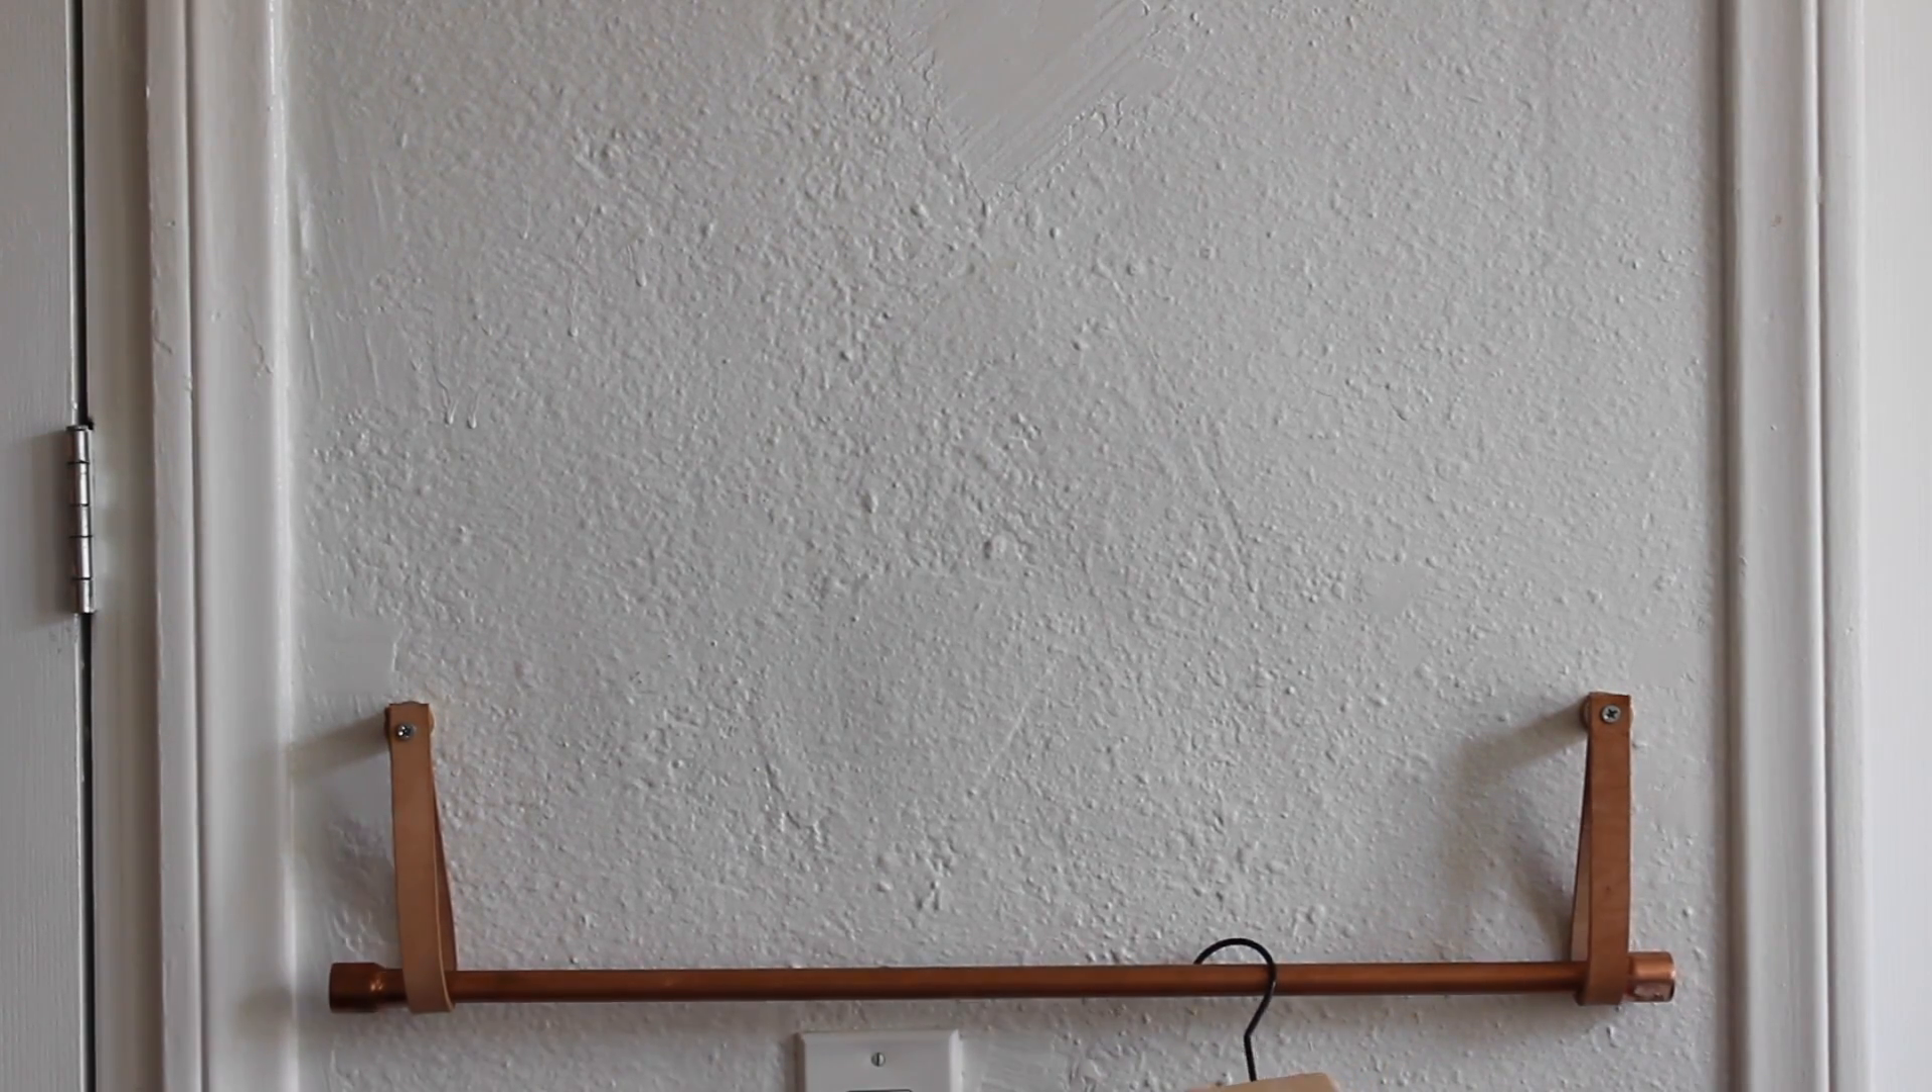Now I've slipped the rod through the leather straps and it's a perfect fit.